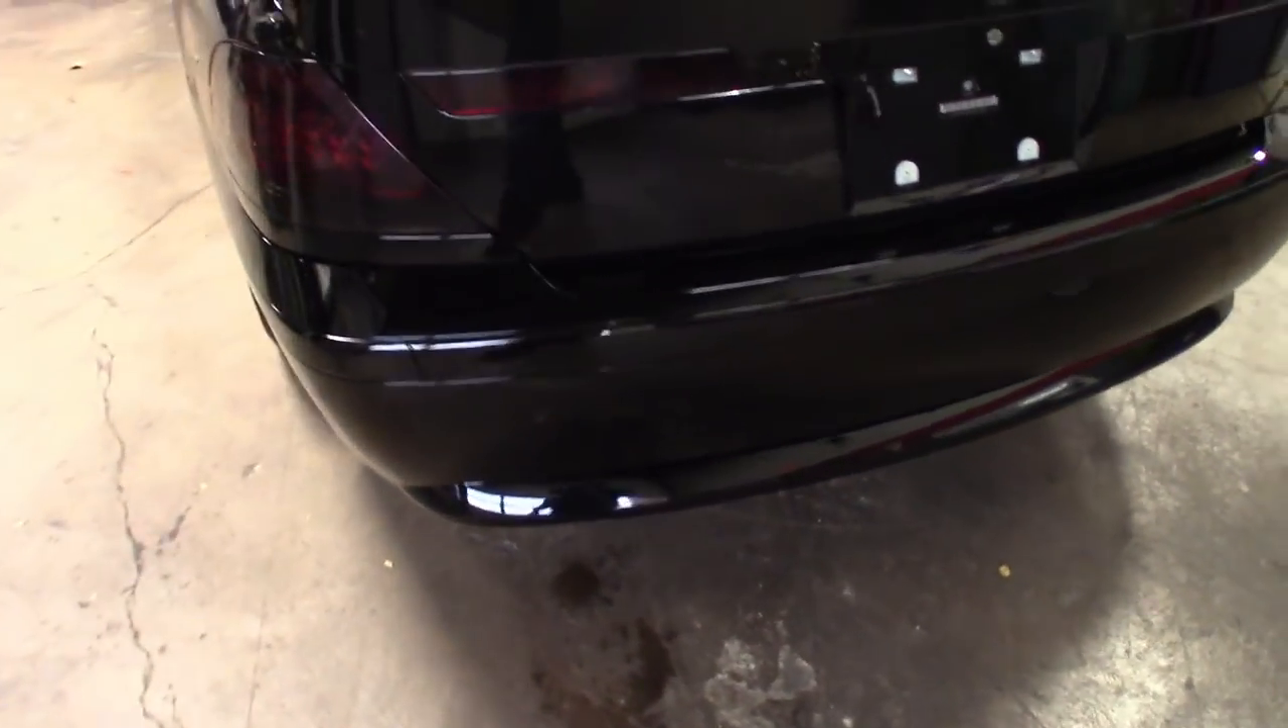I got the rear bumper on.